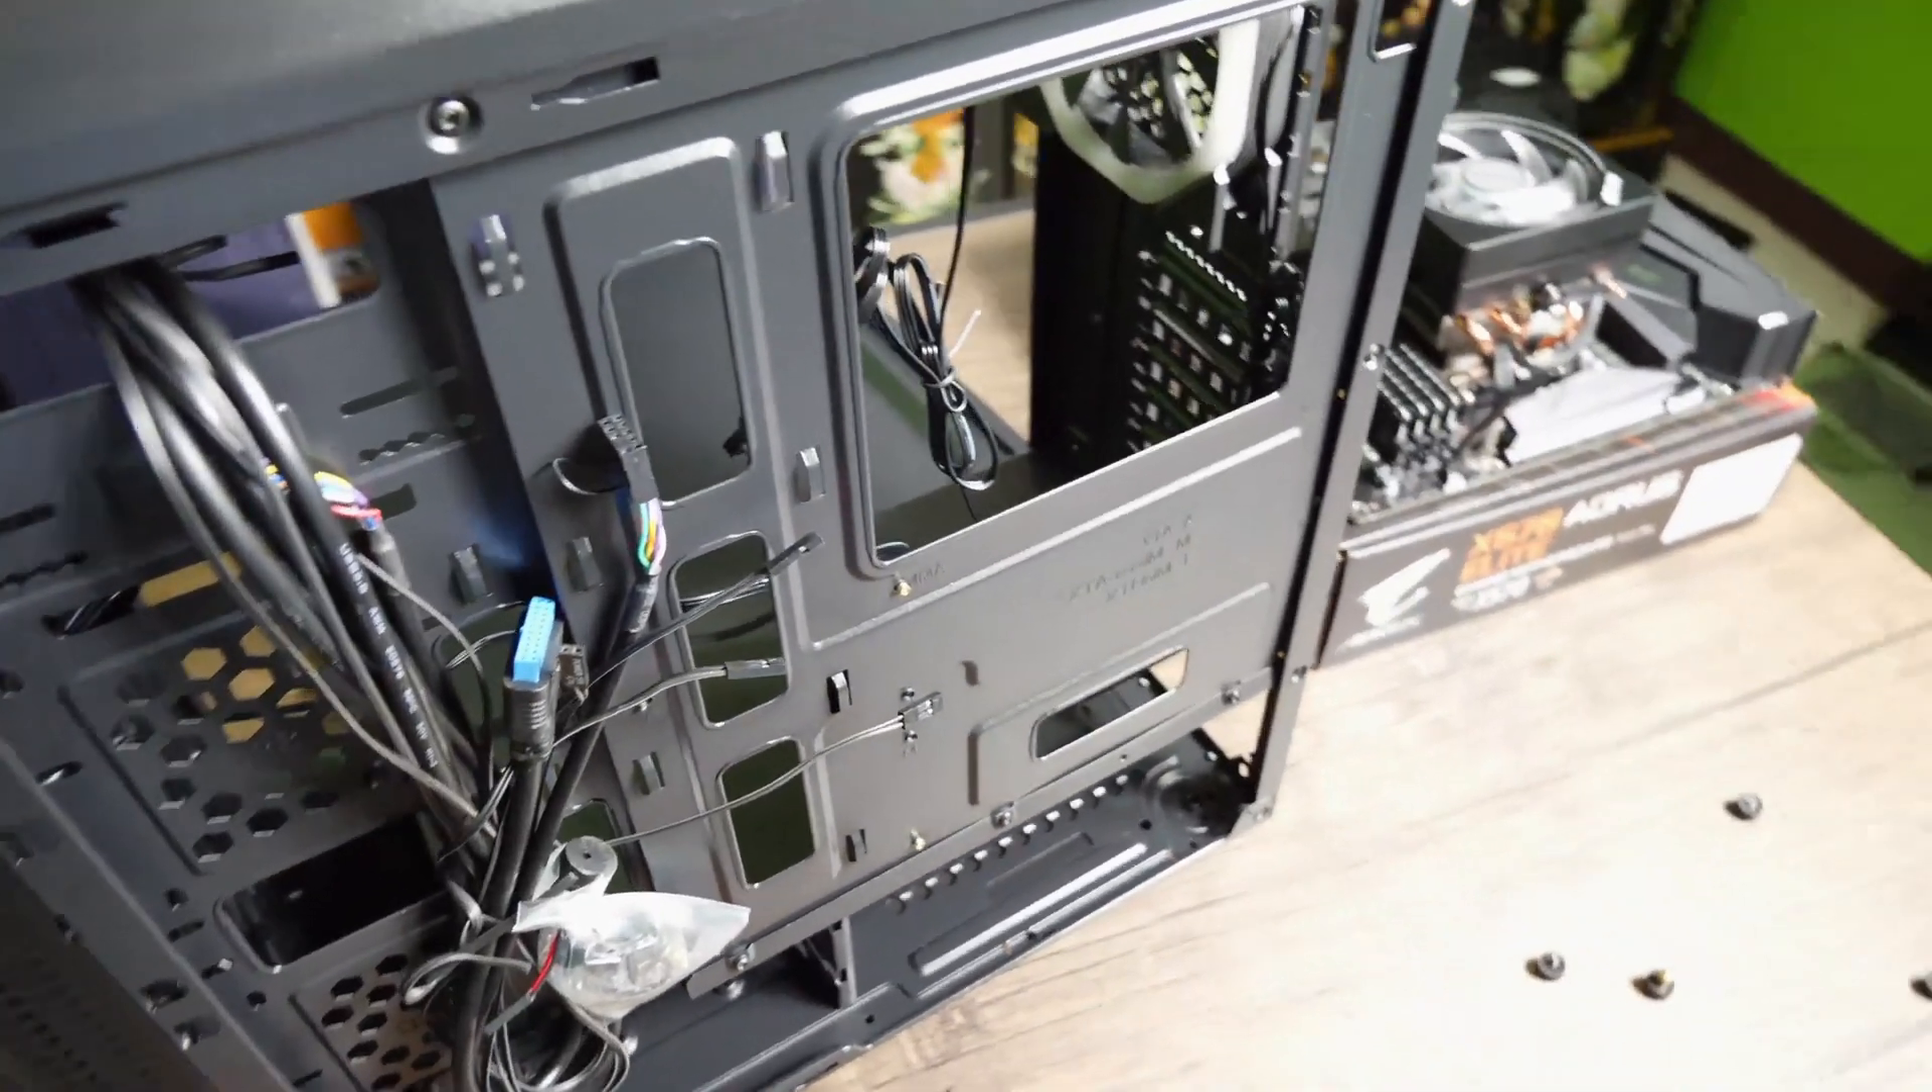Okay so as you can see I've had to slide off the rear side of the case here because all the cabling is hidden in this side.